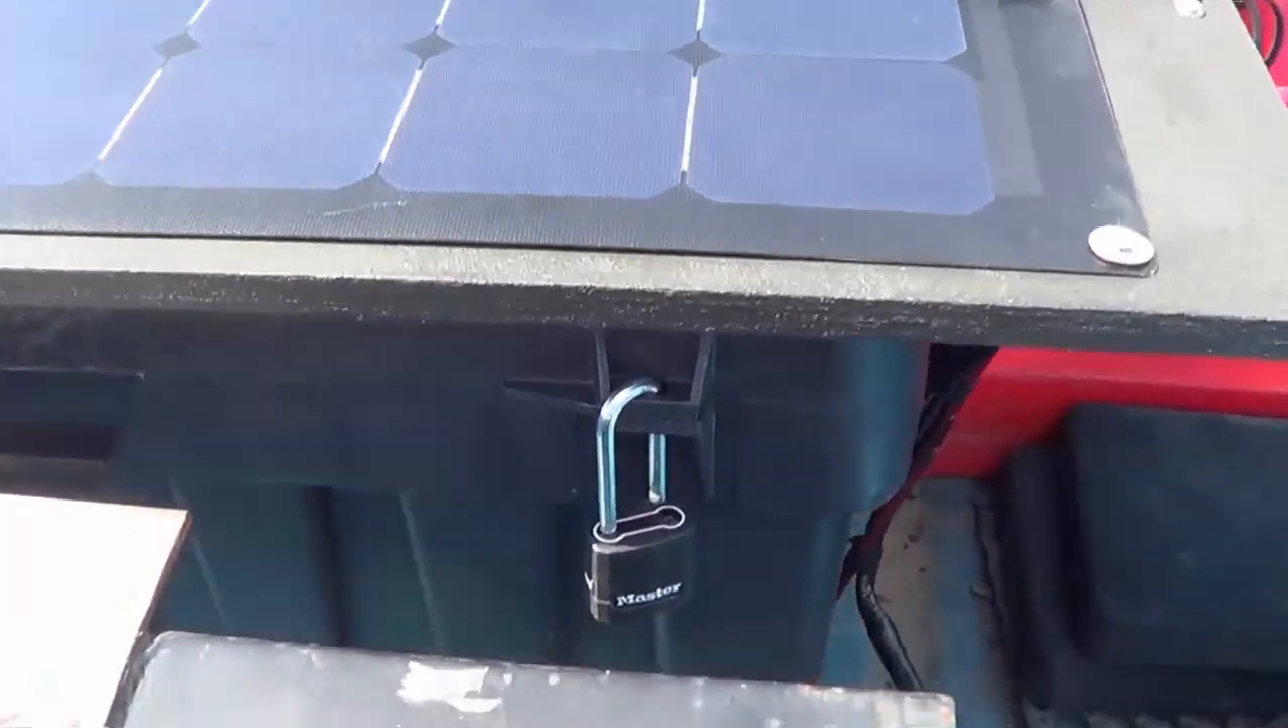So there's my board with the solar panel all mounted on. And you can see it's mounted on my box here.